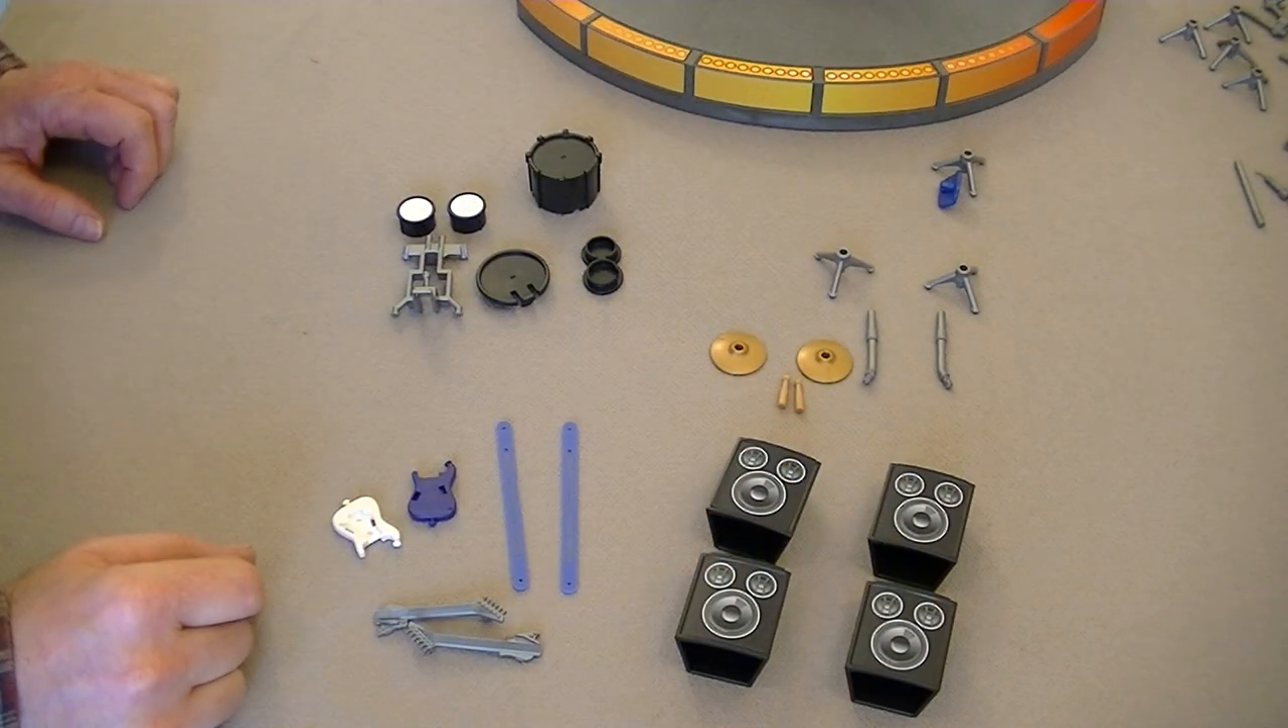So as you can see, I've attached the stickers to the front of the speakers, and before they go on the stage, I believe we need to pop them together so they're stacked like that, but we'll do that later.